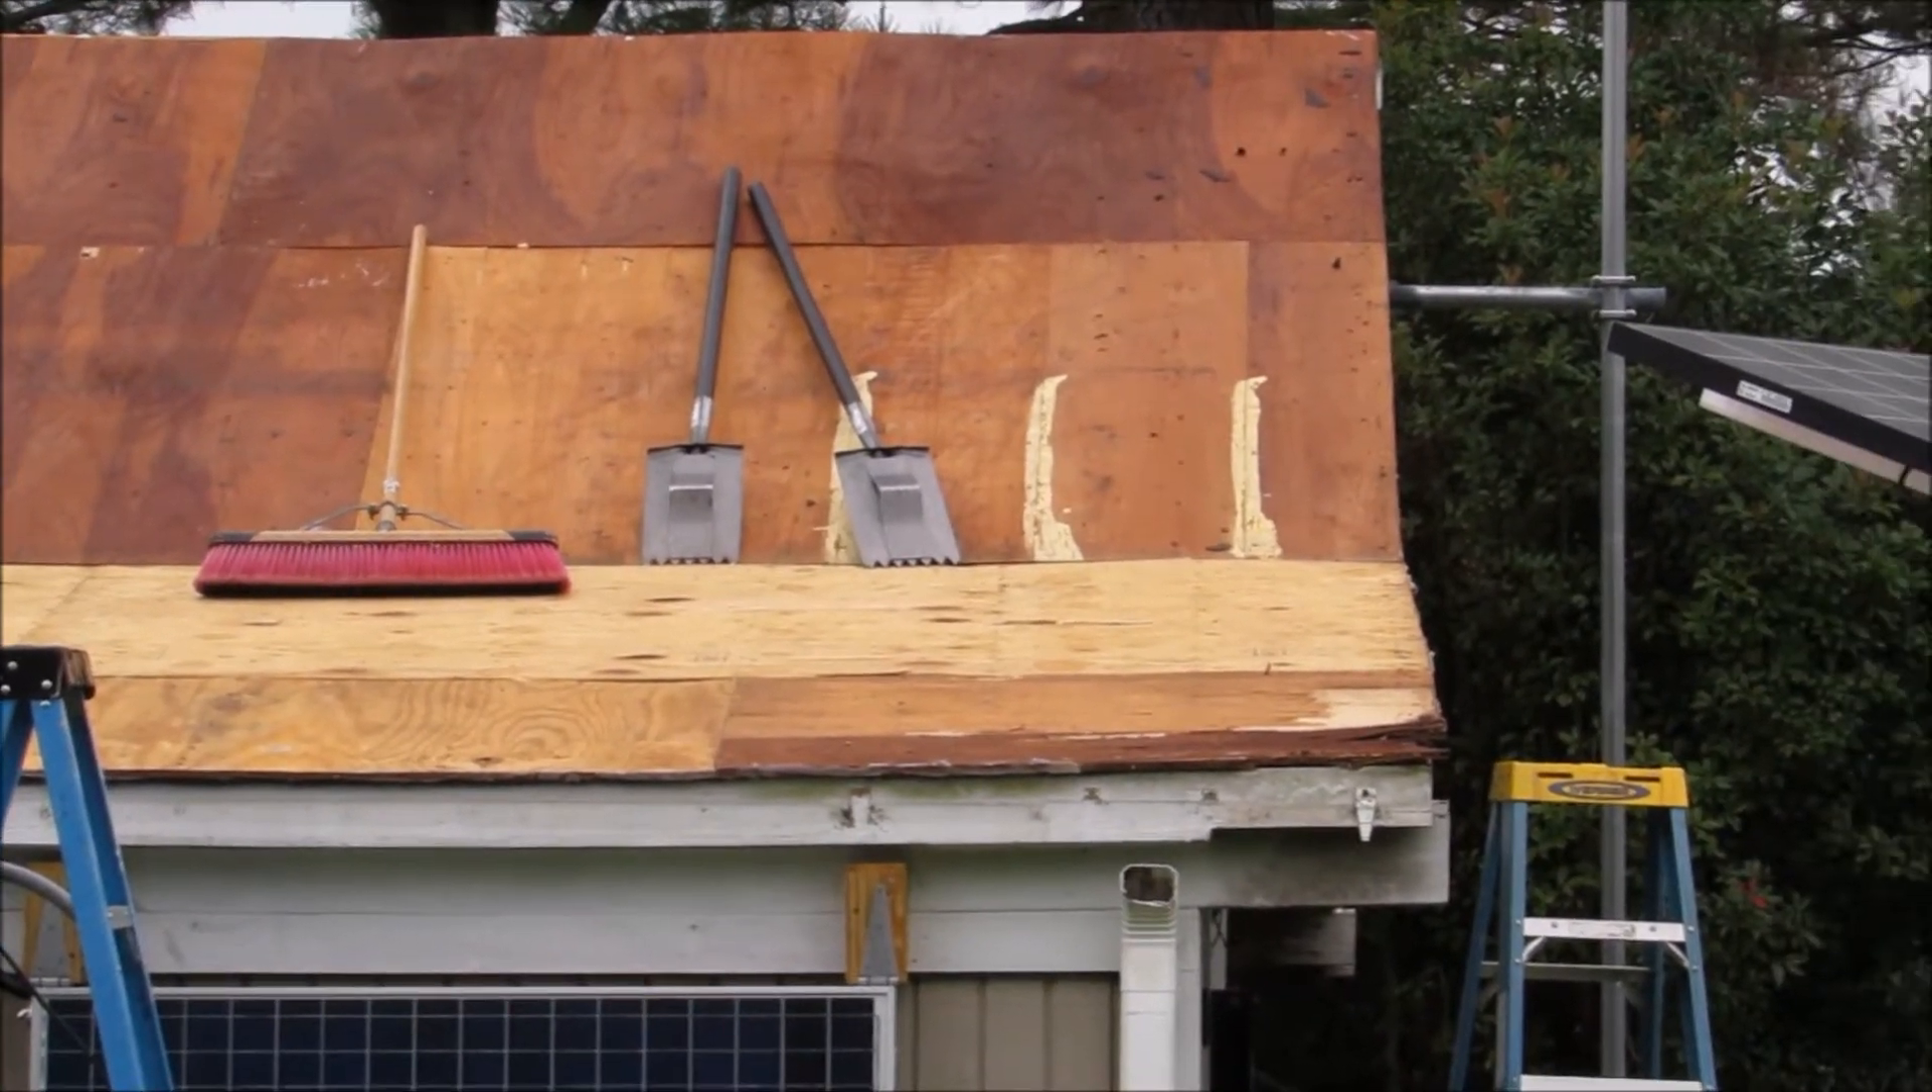But so far we got the roof off. The shingles and the solar panels are off.